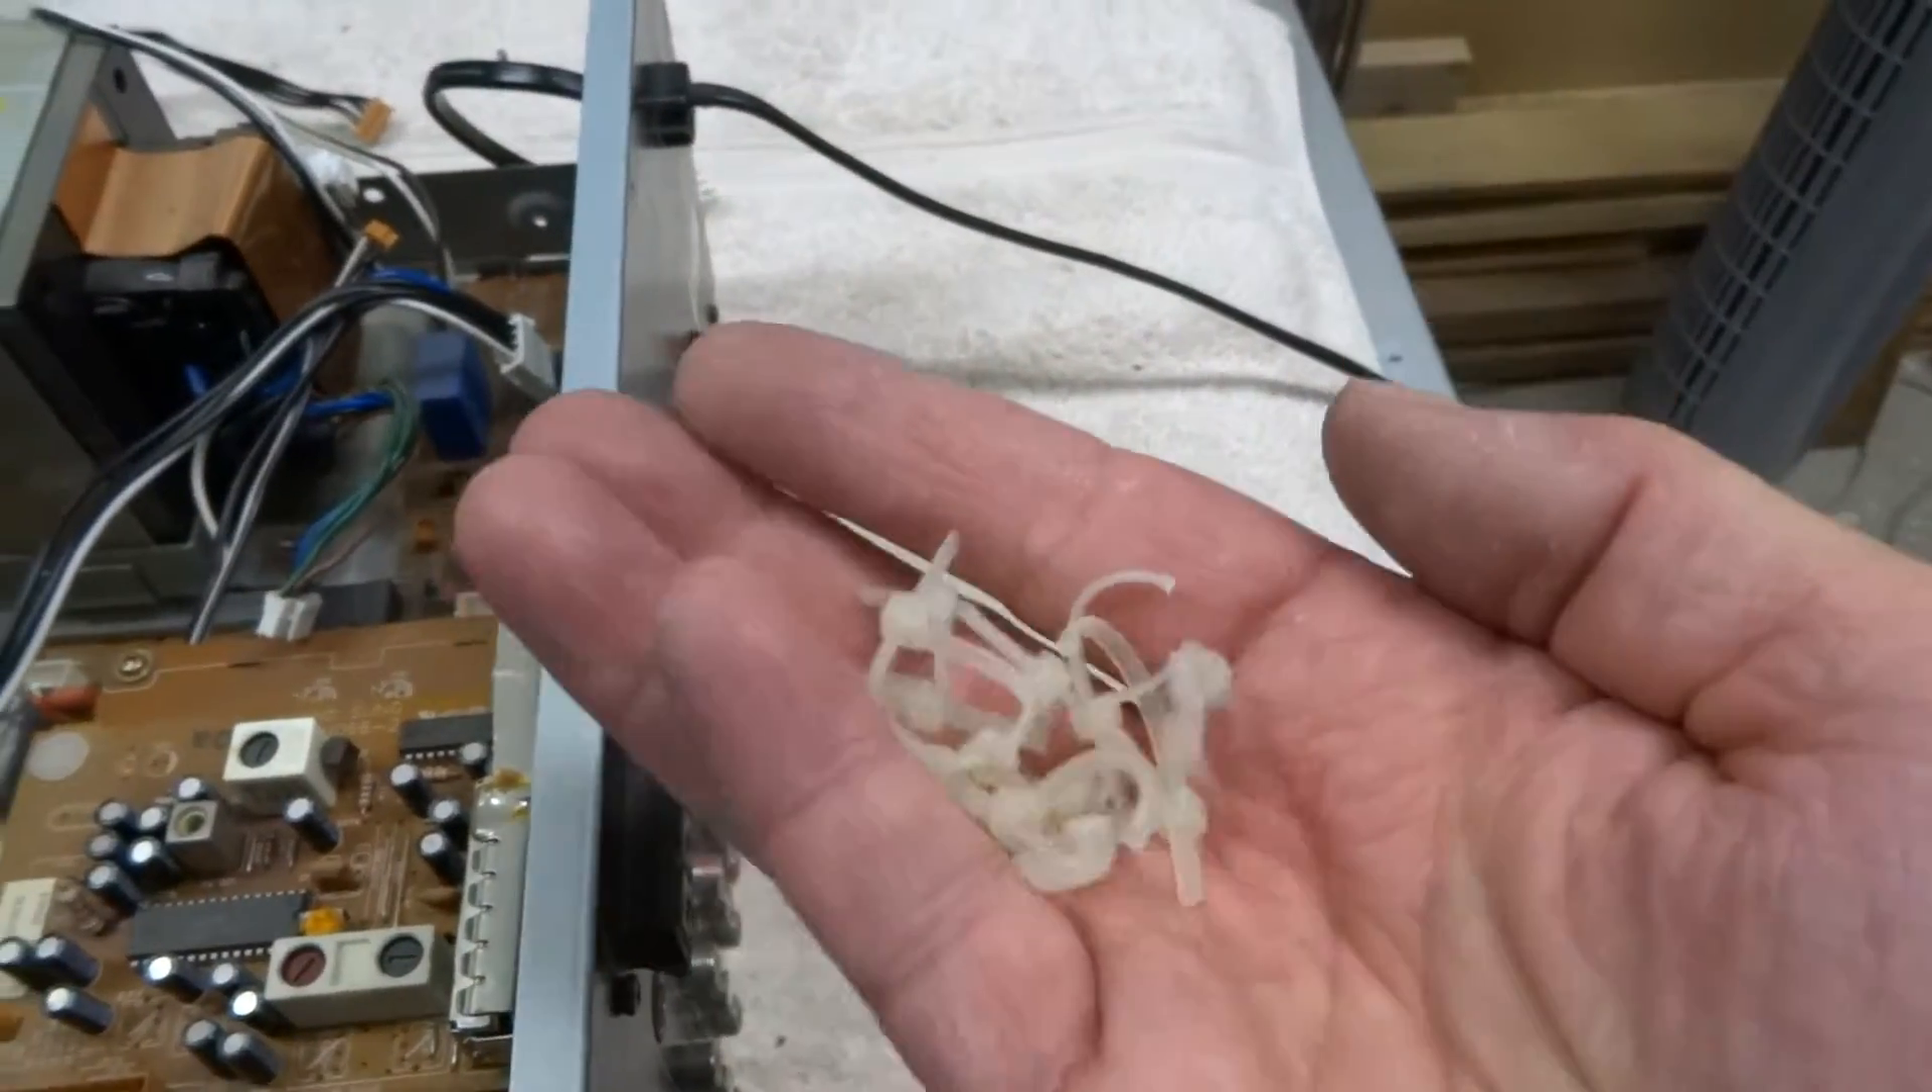They were... this is just the zip ties I've cut off thus far.